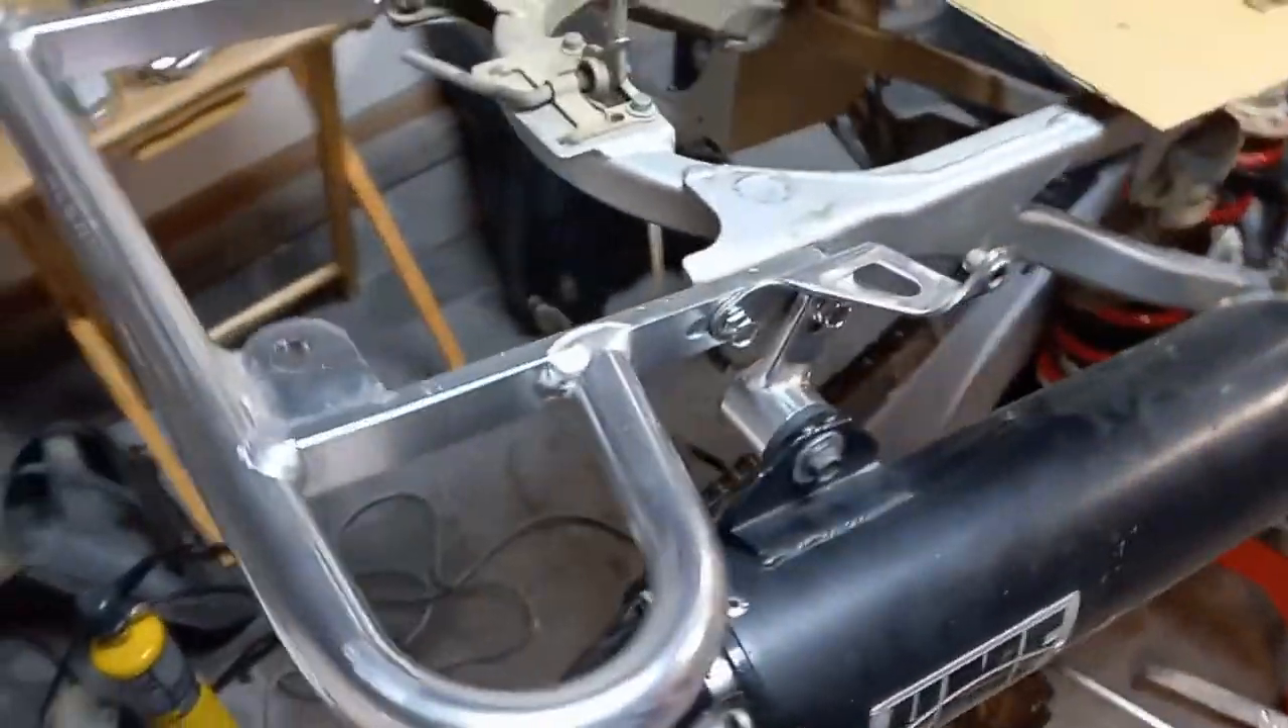Alrighty and just simple like that guys, there is our brand new wide grip grab bar from Team Alba Racing with the exhaust bracket mounted on there.